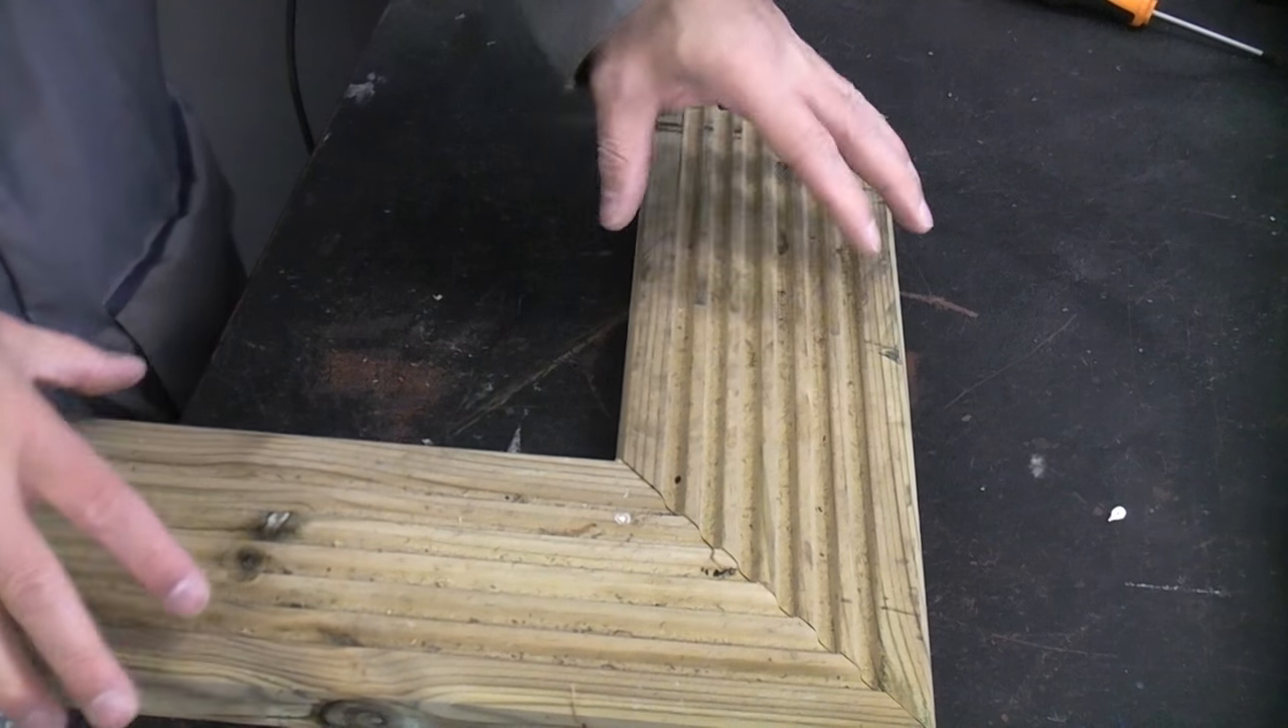Once you have cut the mitres you can see that they fit together perfectly but we need to reinforce the corner.